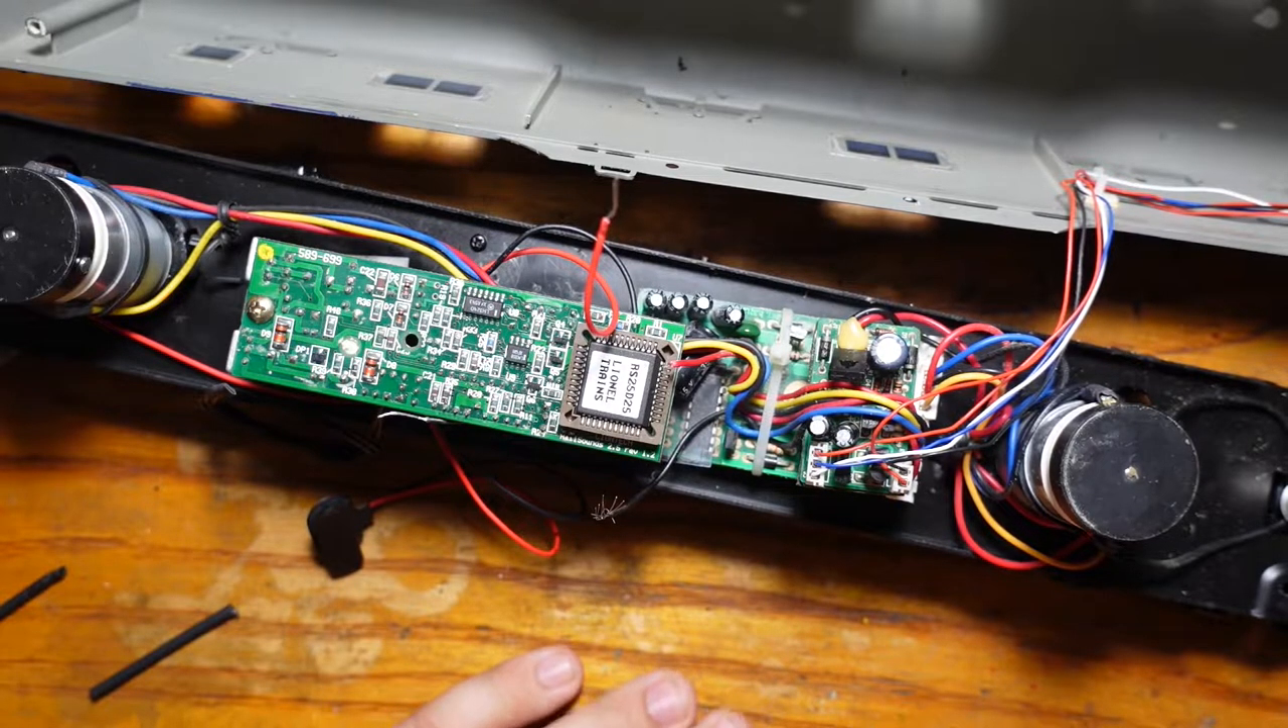And then here's our rail sounds board safely mounted in the shell, in the frame, all that good stuff.